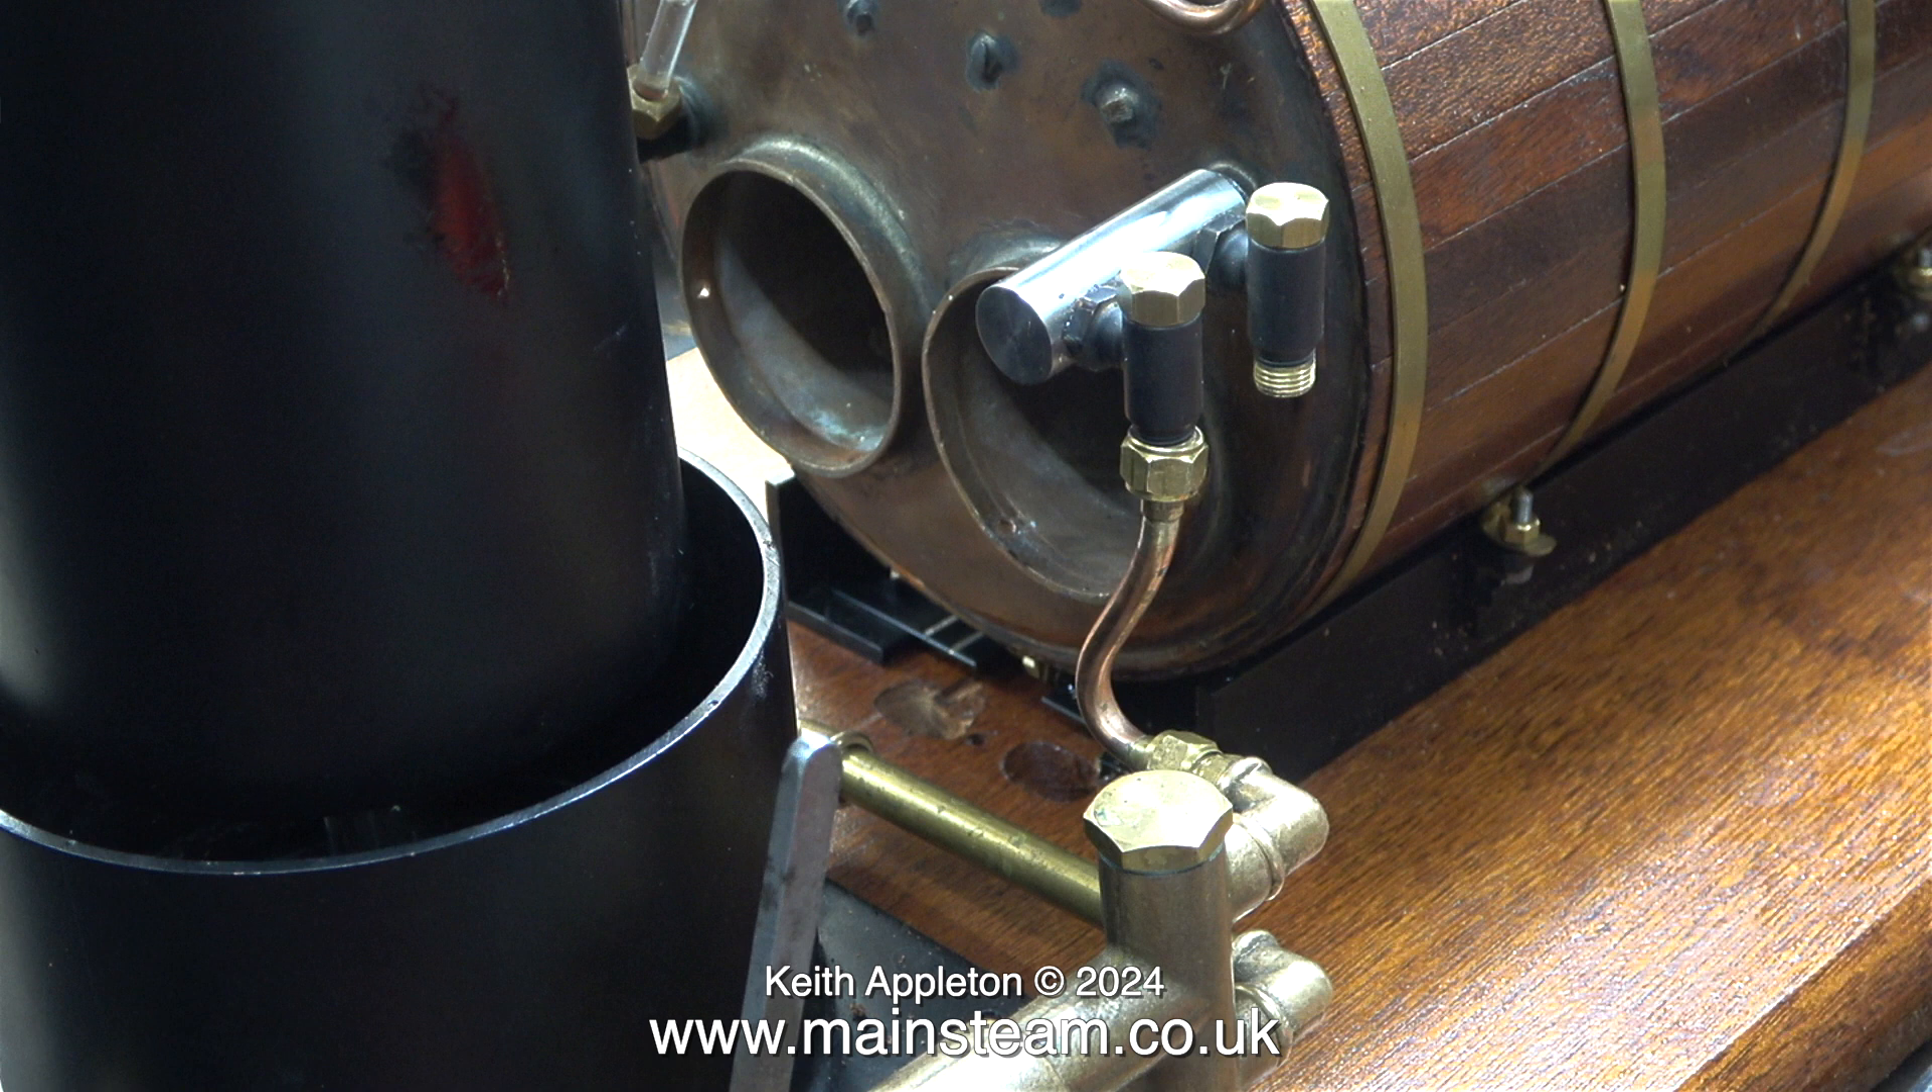This check valve is not in the same place as the previous one to accept the pipe from the hand pump but with some very careful bending i persuaded the pipe to fit to this check valve.